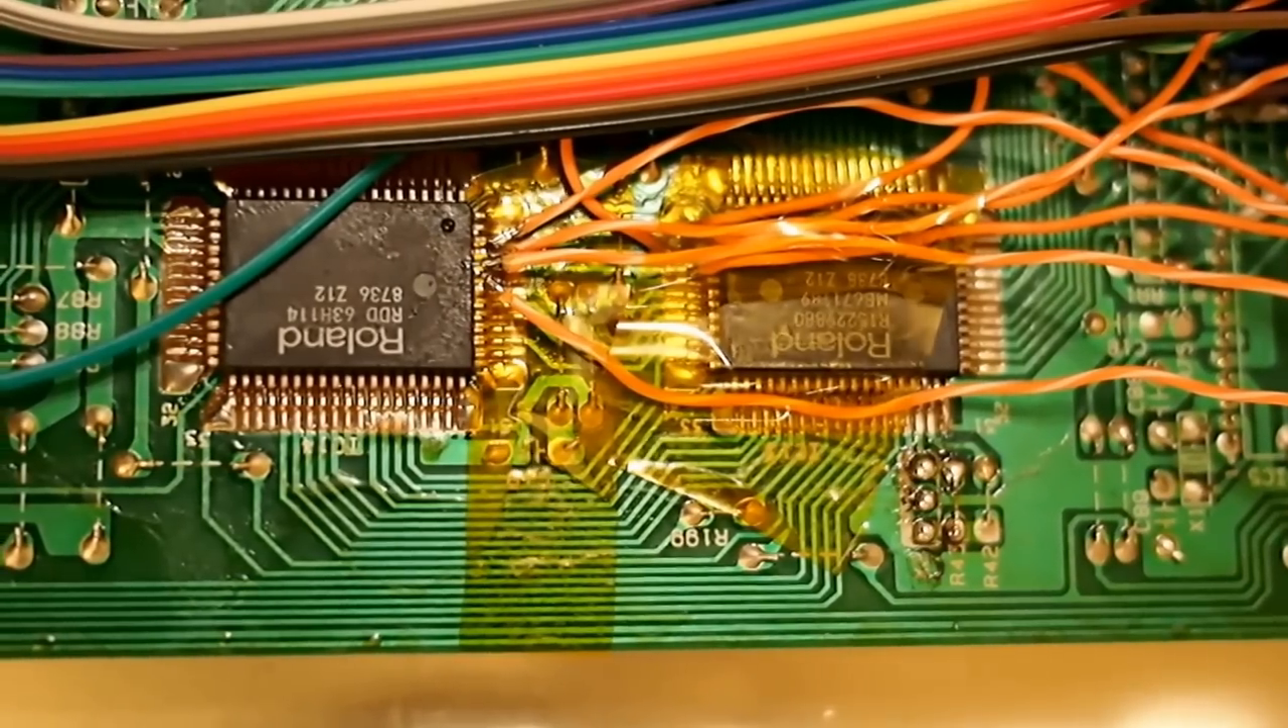Okay, we've got all of our wires soldered down and it looks pretty good.